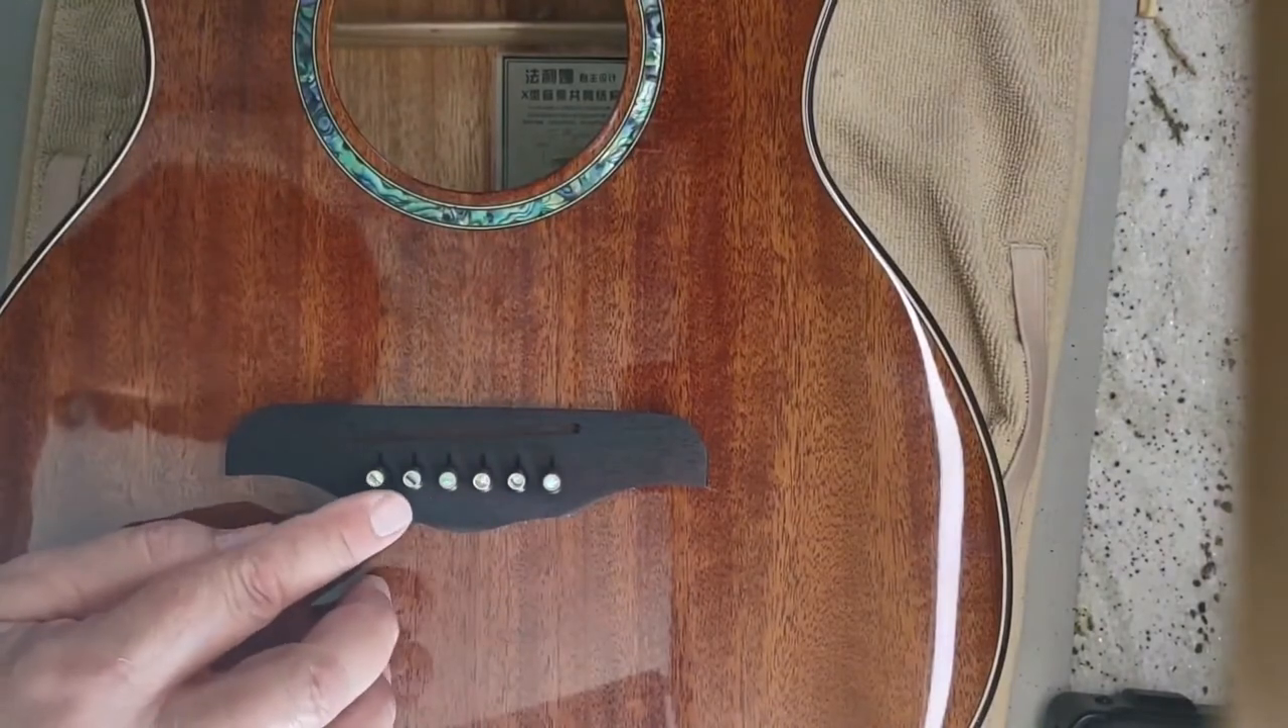I'm completely done now with the six bridge pins.